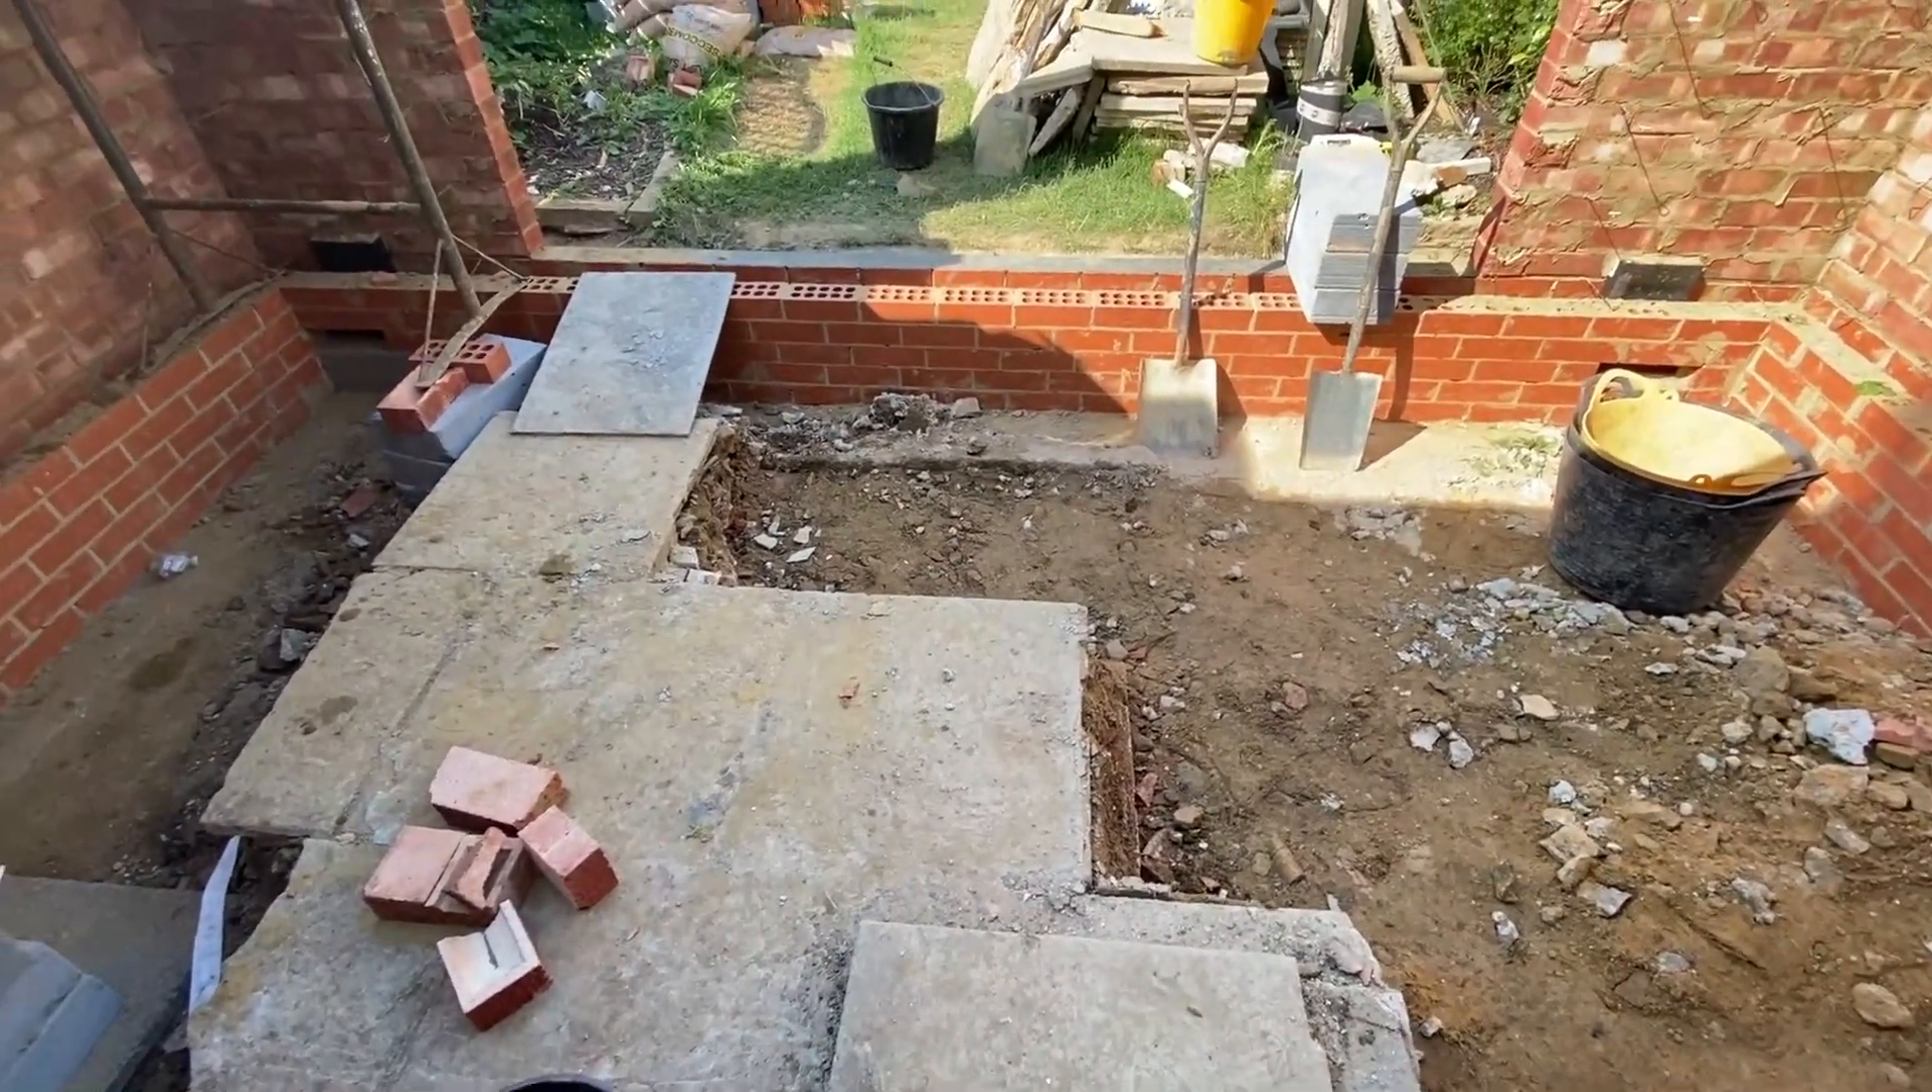You can see the patio that we've started taking out so it now looks like it's quite a deep cavity here.